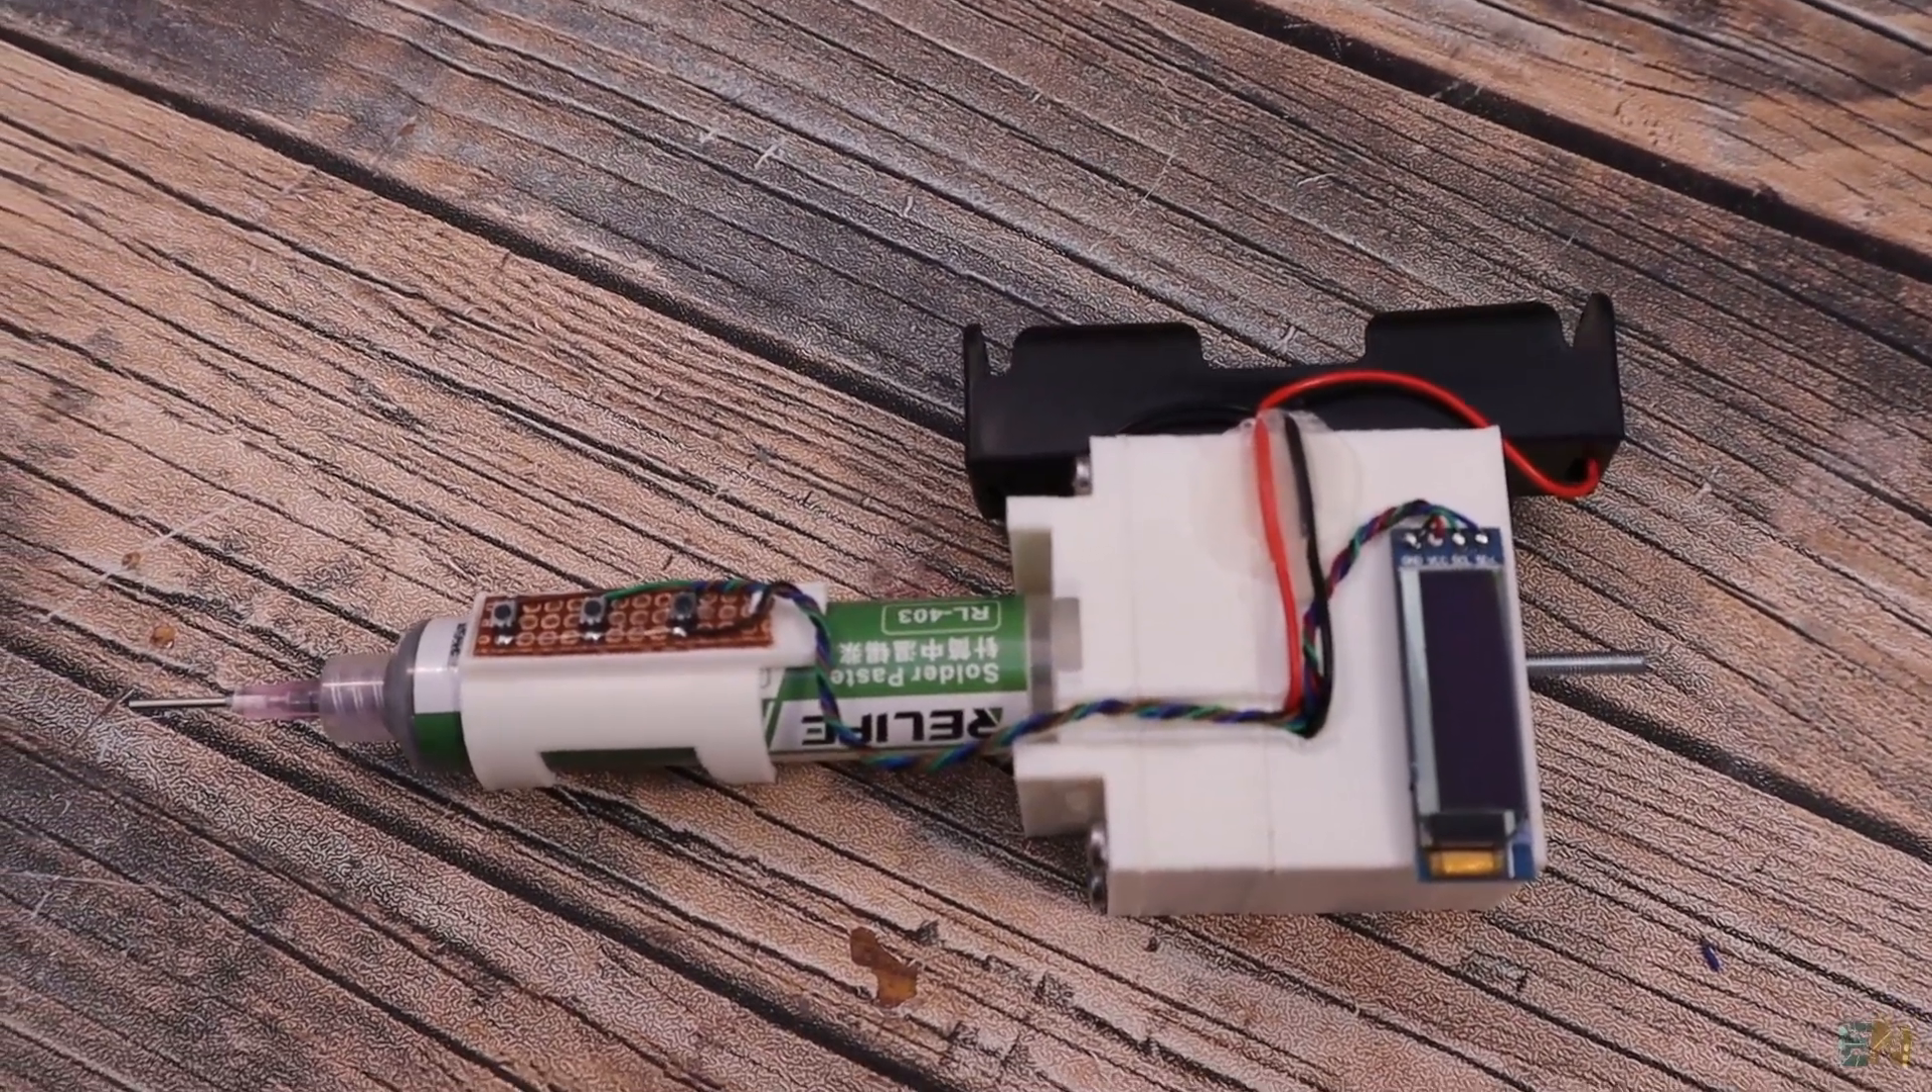I've also glued the OLED screen on the side and yes, I know this doesn't look that good so maybe I will change the case design in the future.